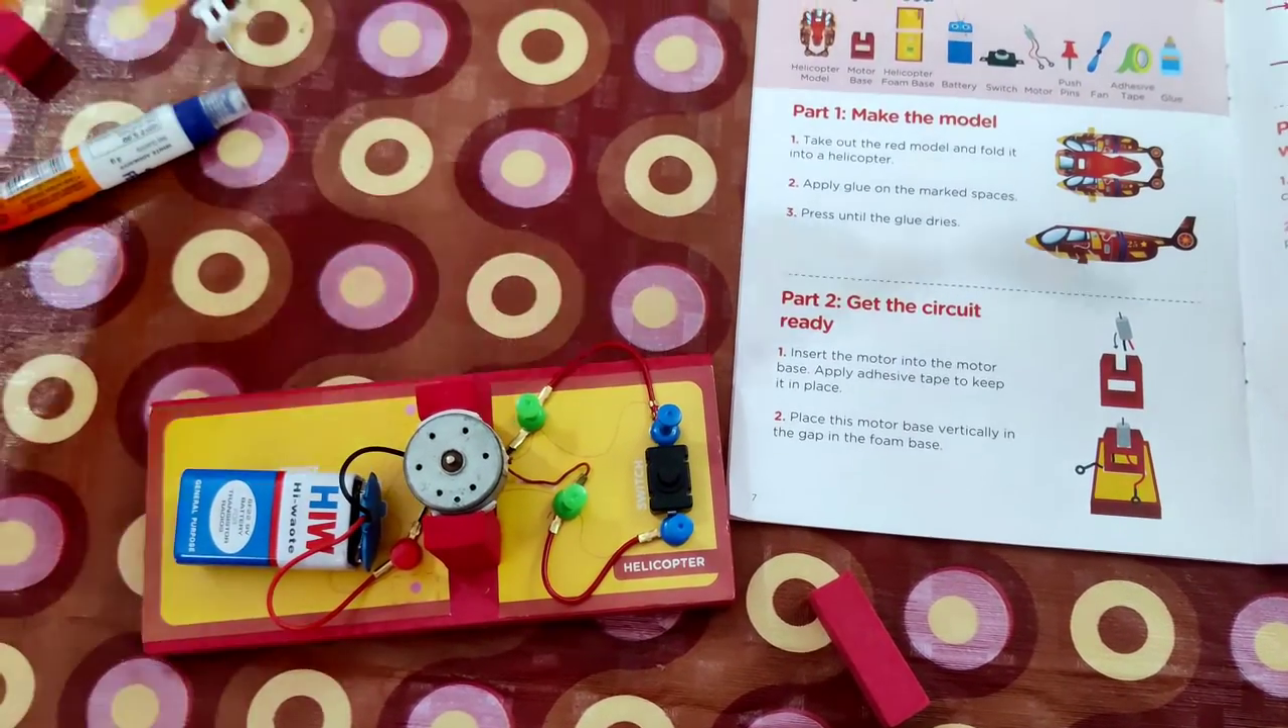The battery and the wires and the motor and the switch are all connected now.